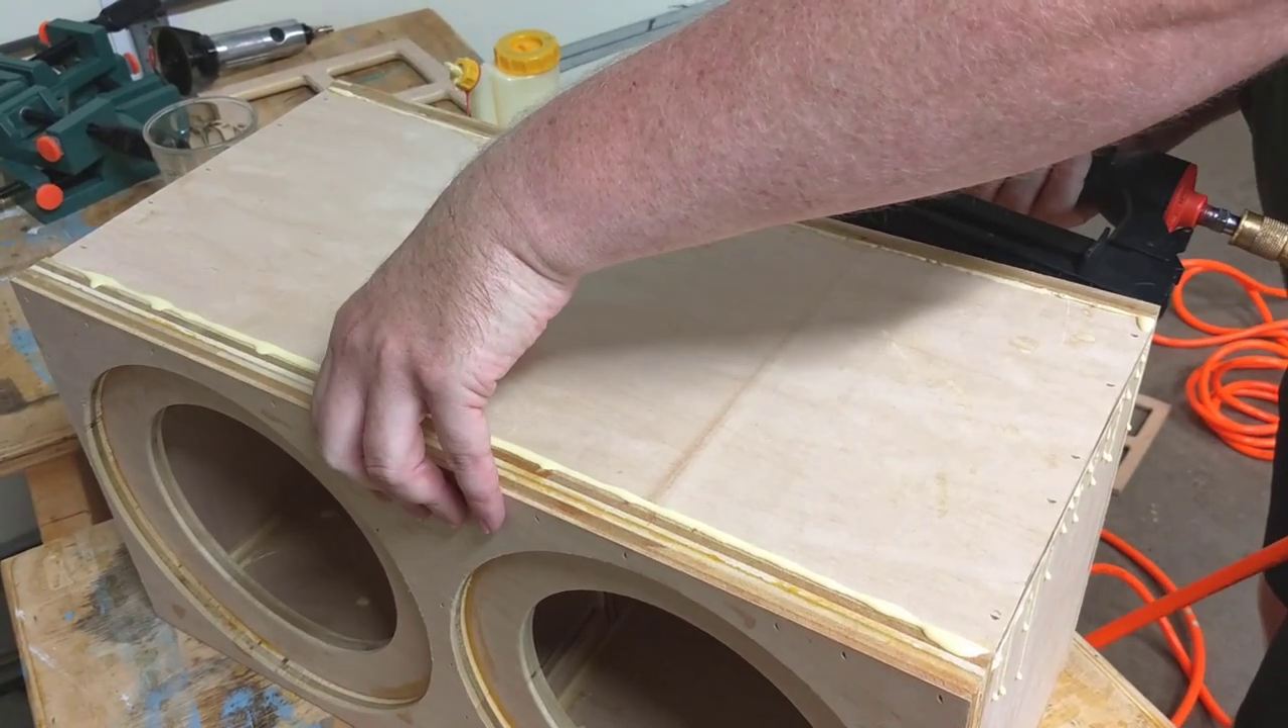This is the last step and this is the part where I start to get really super excited because now technically all you've got to do is put the speakers in and wire it up and it can play some music.